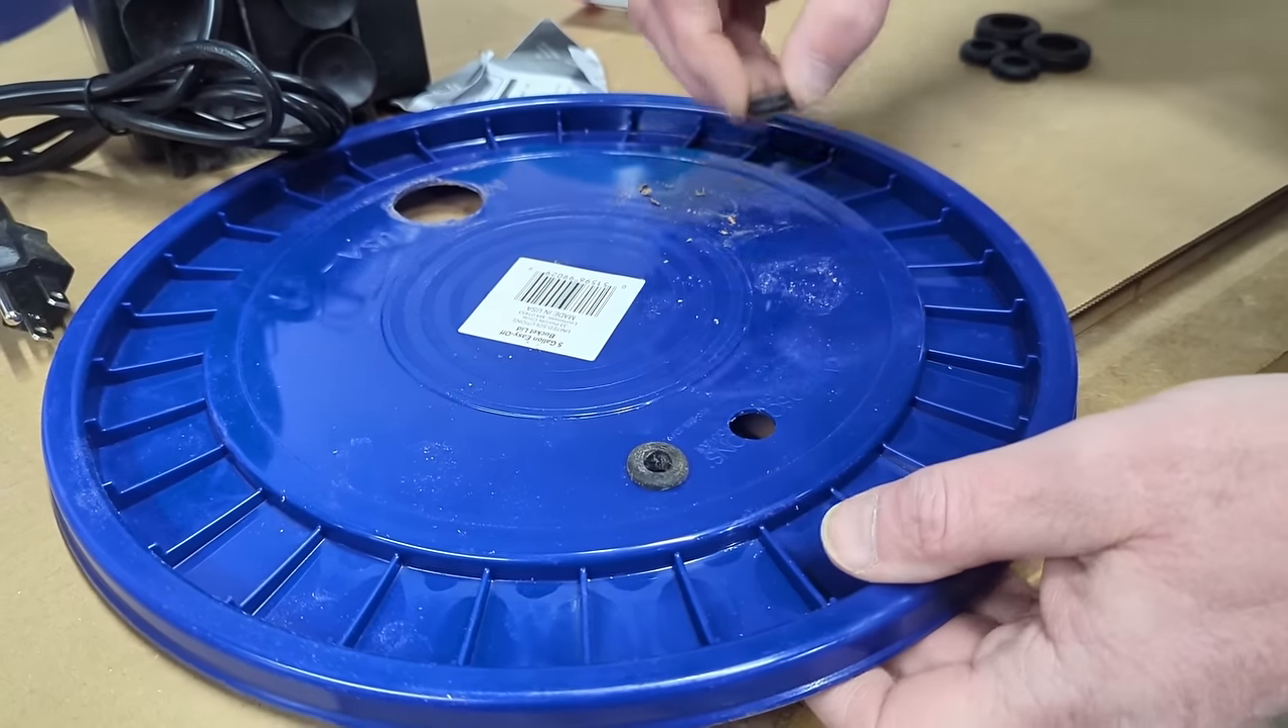Give it a little spin. That grommet's in.